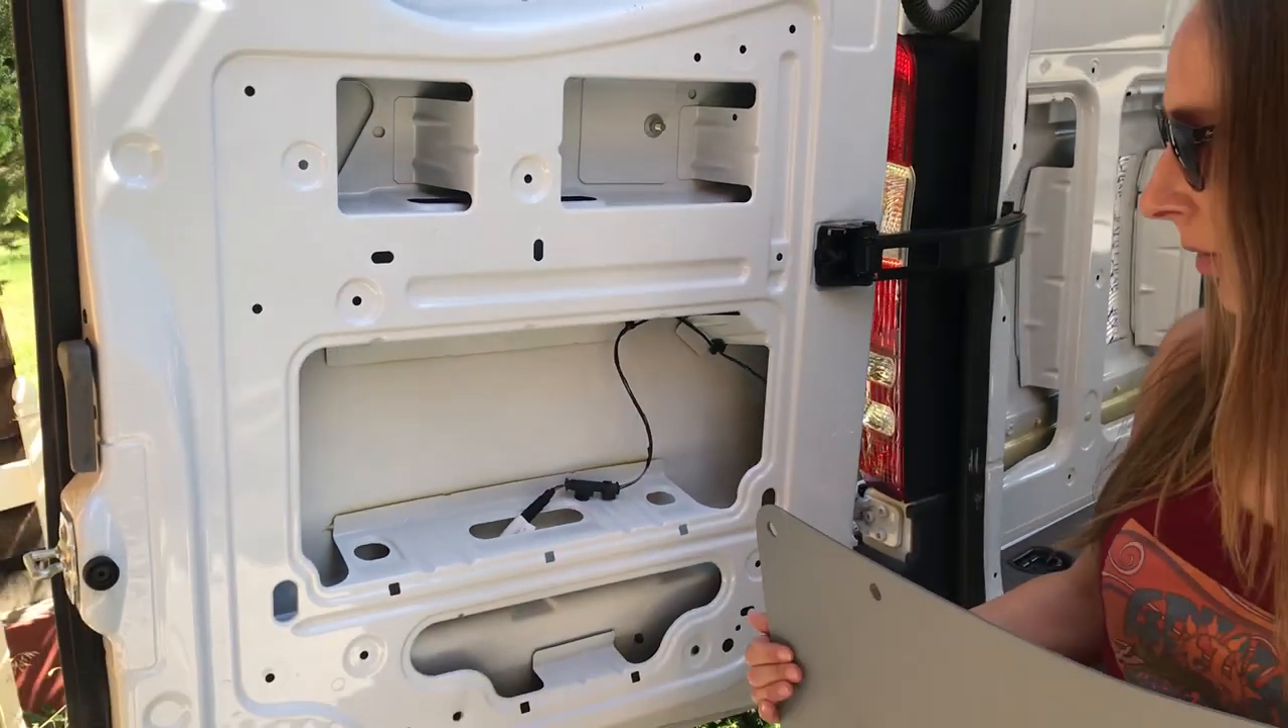We got the door panel off and this is what it looks like without the door panel on it.